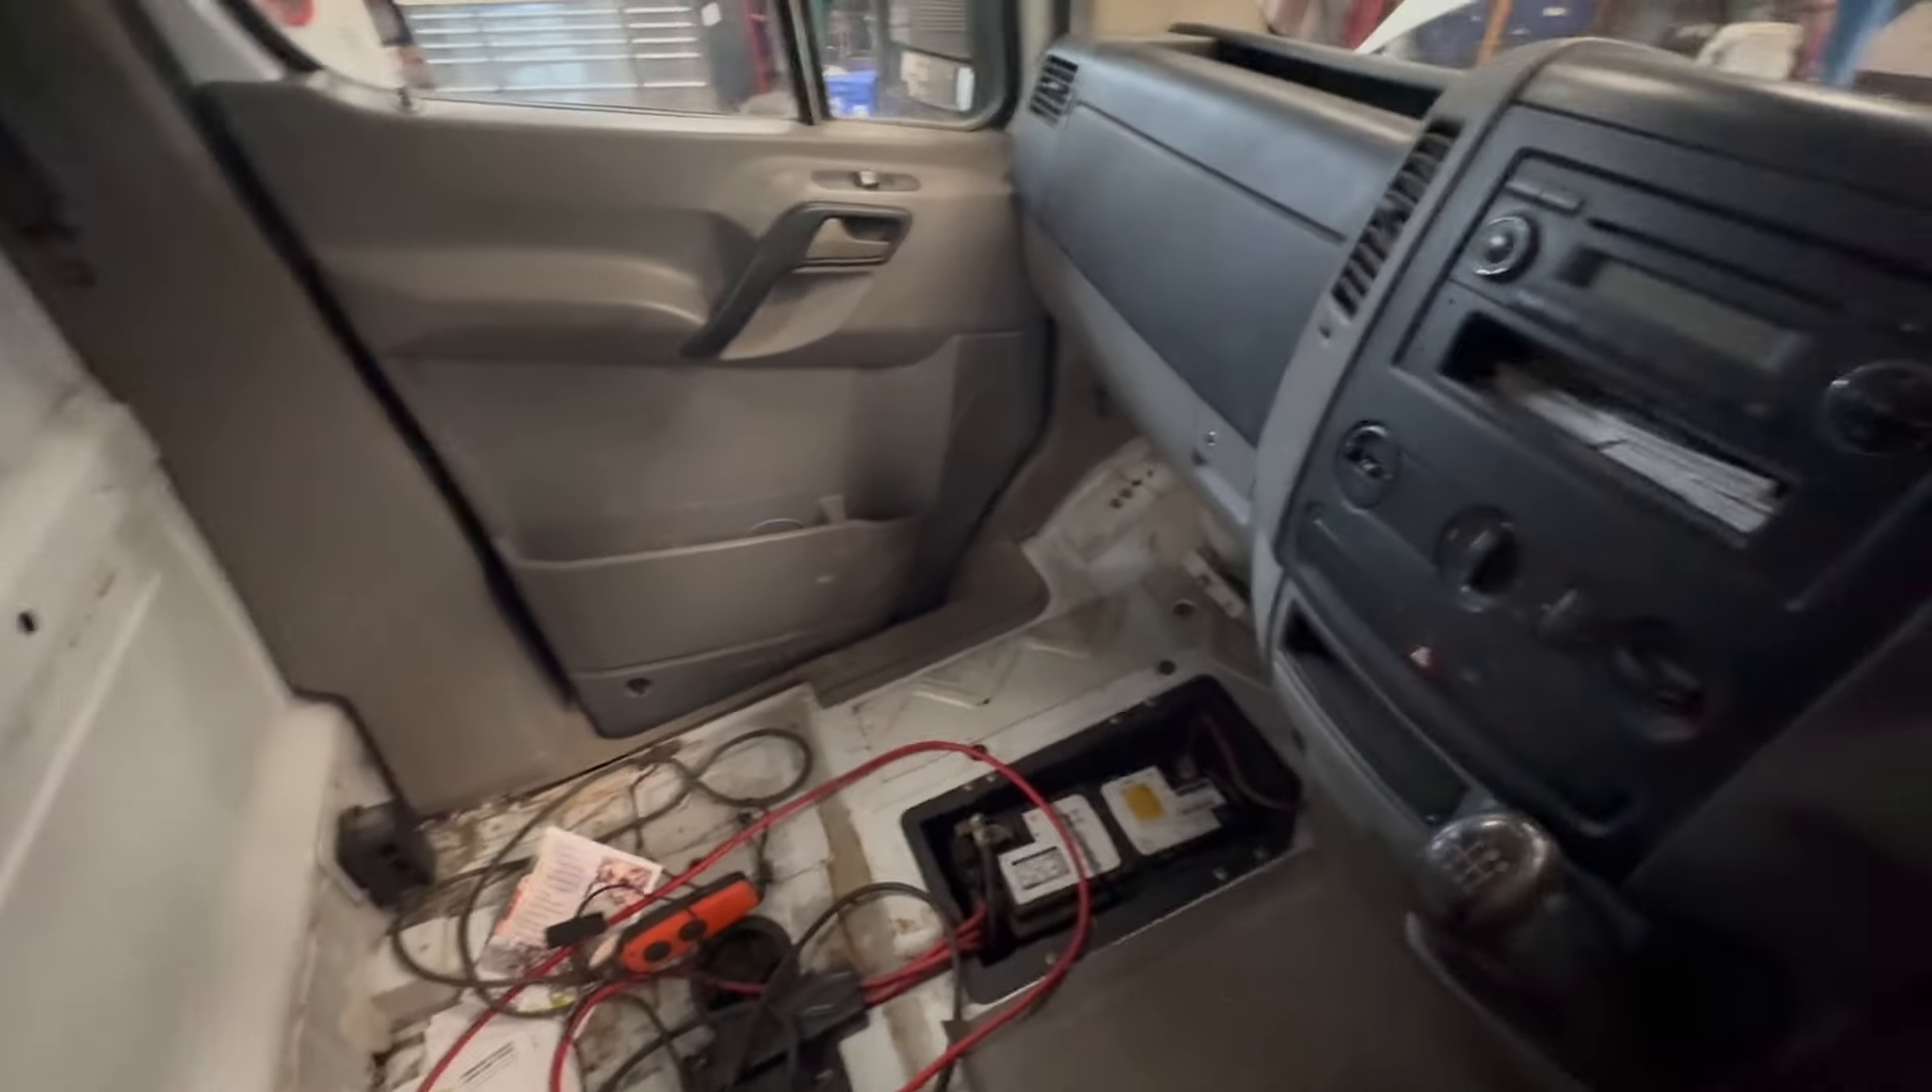But we don't have a passenger seat in, so the seatbelt isn't plugged in.